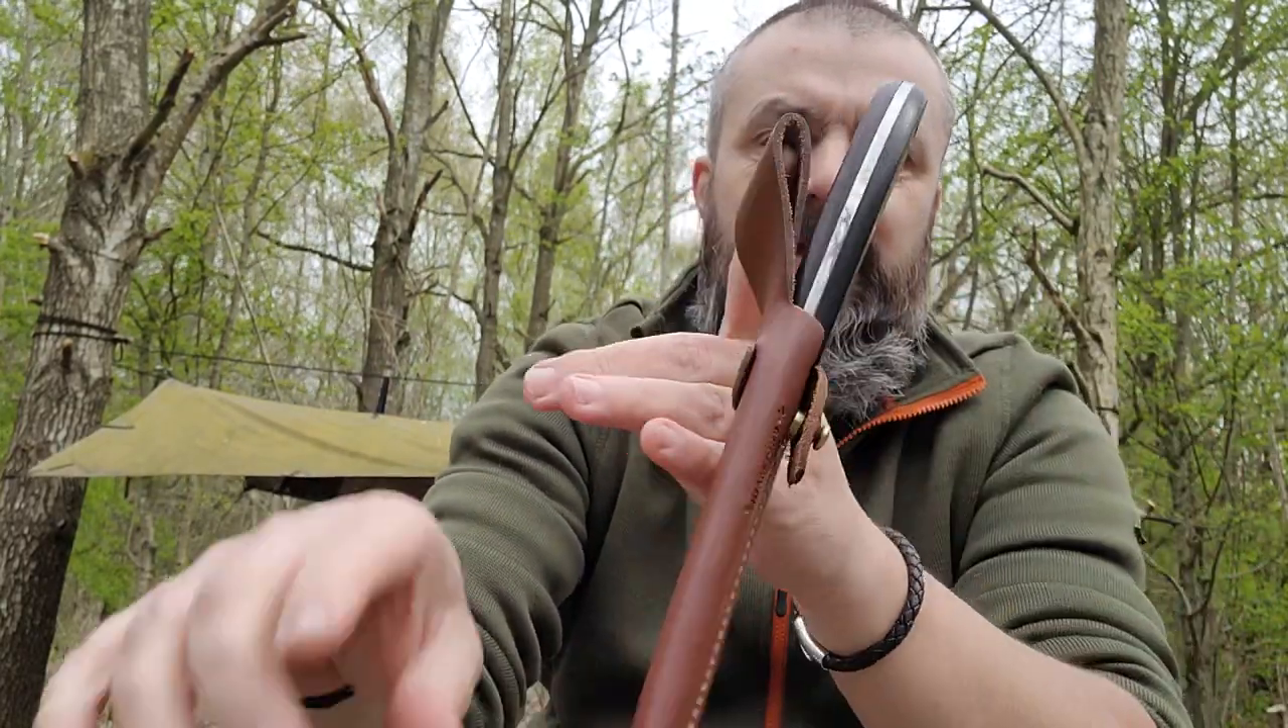I don't like the way the knife handle sticks out there above the loop.